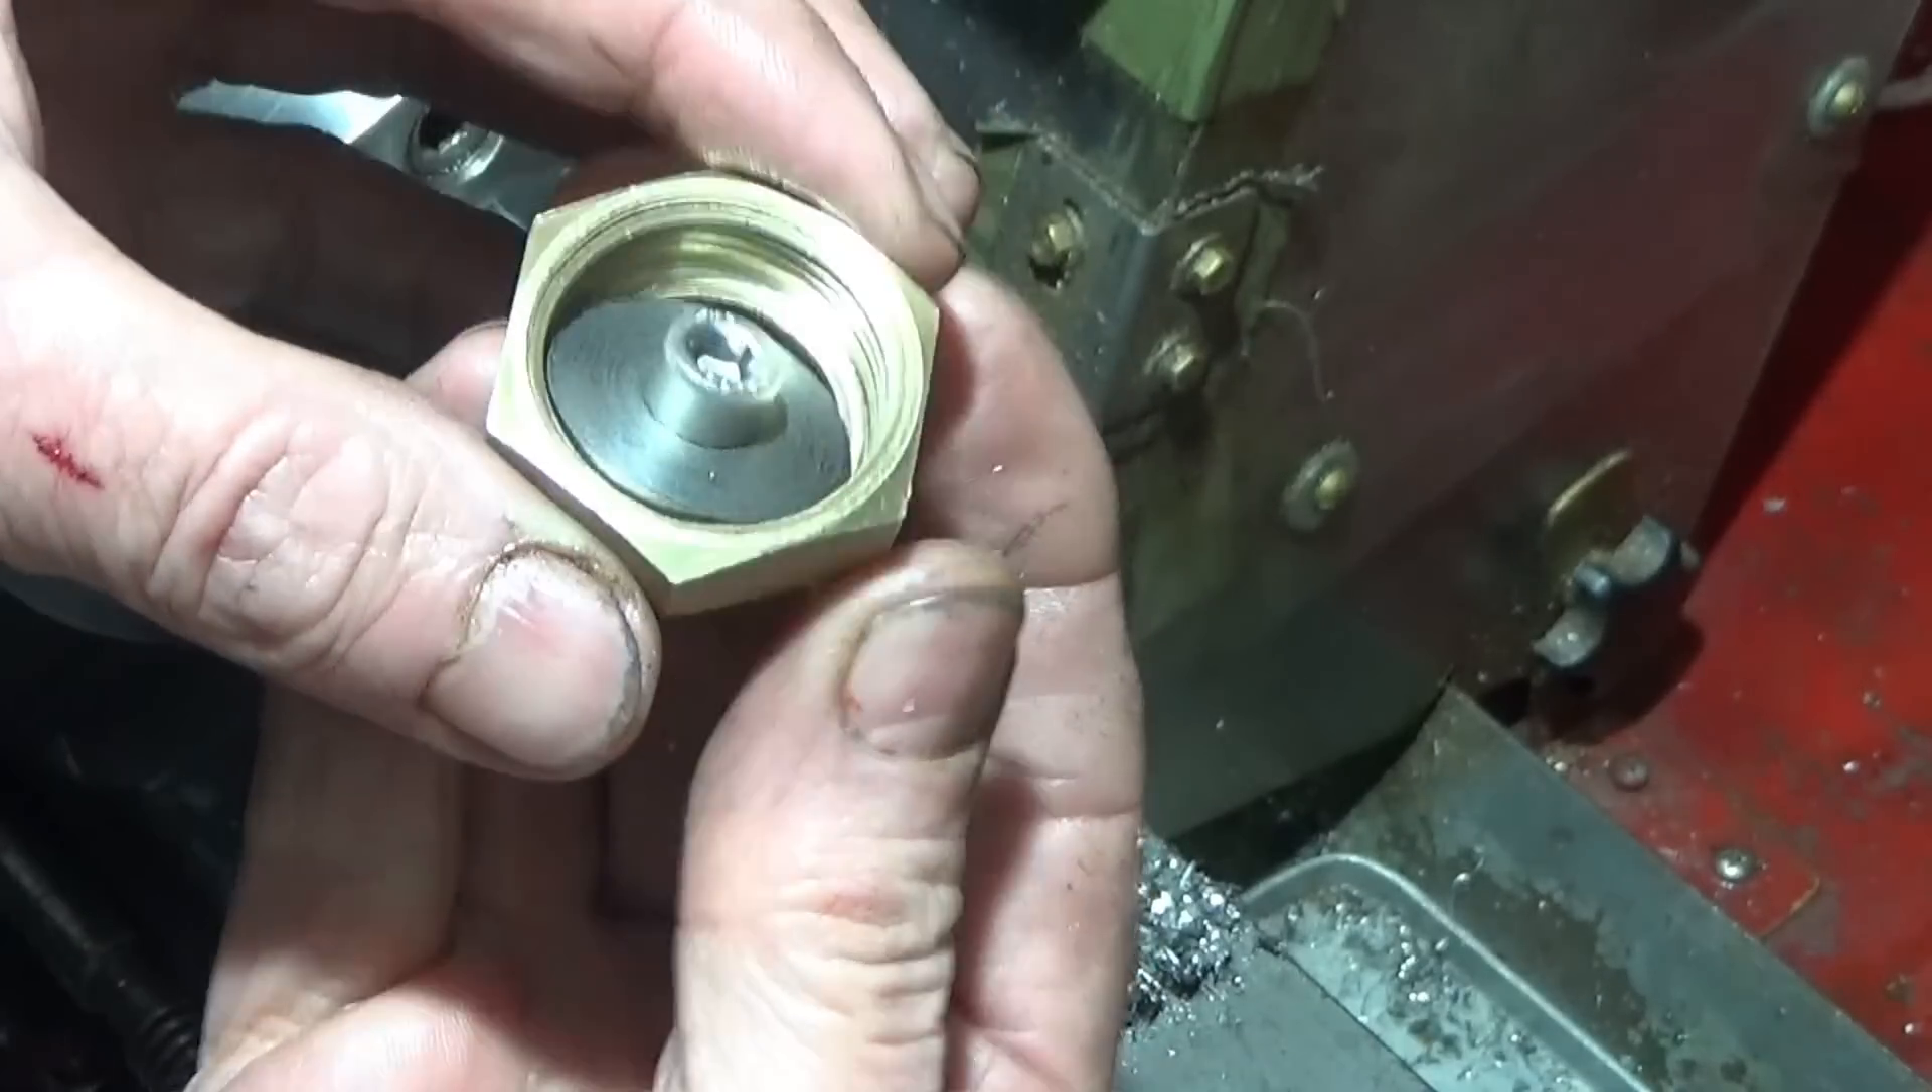I then make up a steel washer which fits the allen screw and also fits inside the nut.